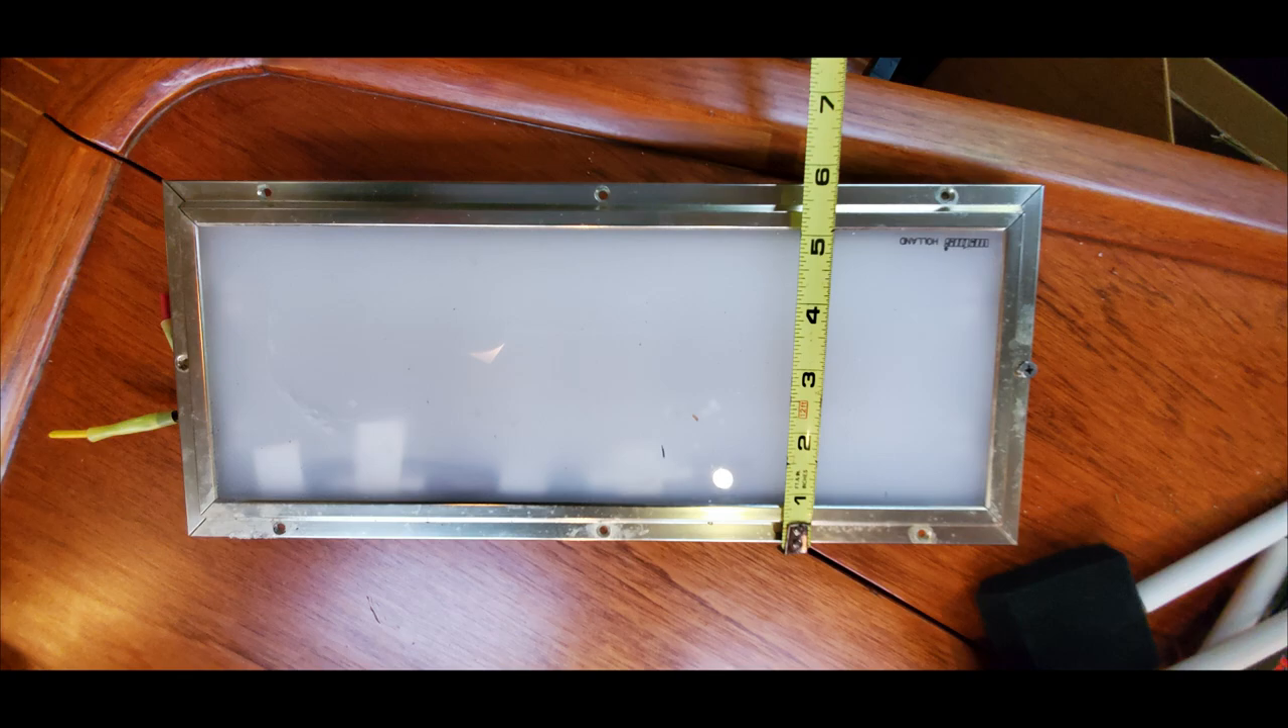Okay, so we got the light fixture removed and we're taking measurements of it.